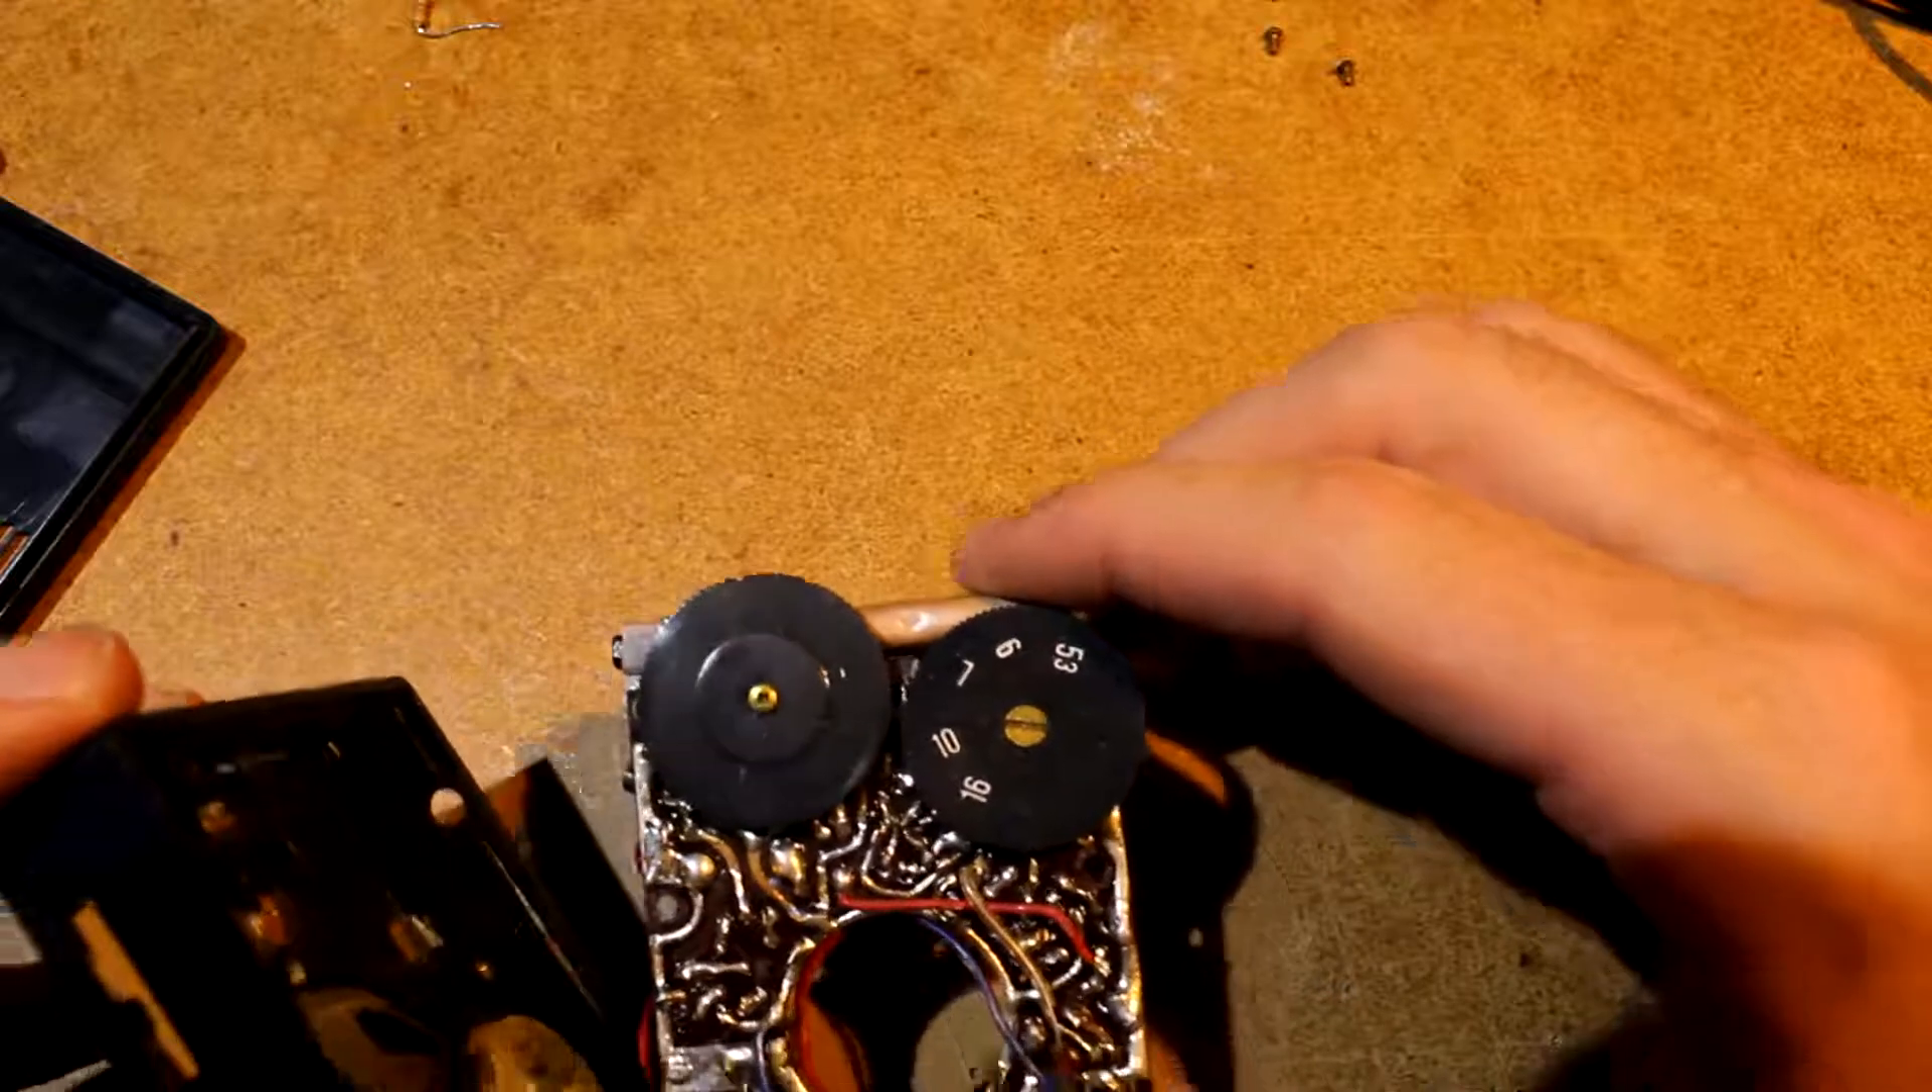There are metal threaded inserts in here that those screws go into so no problems whatsoever the board is out.